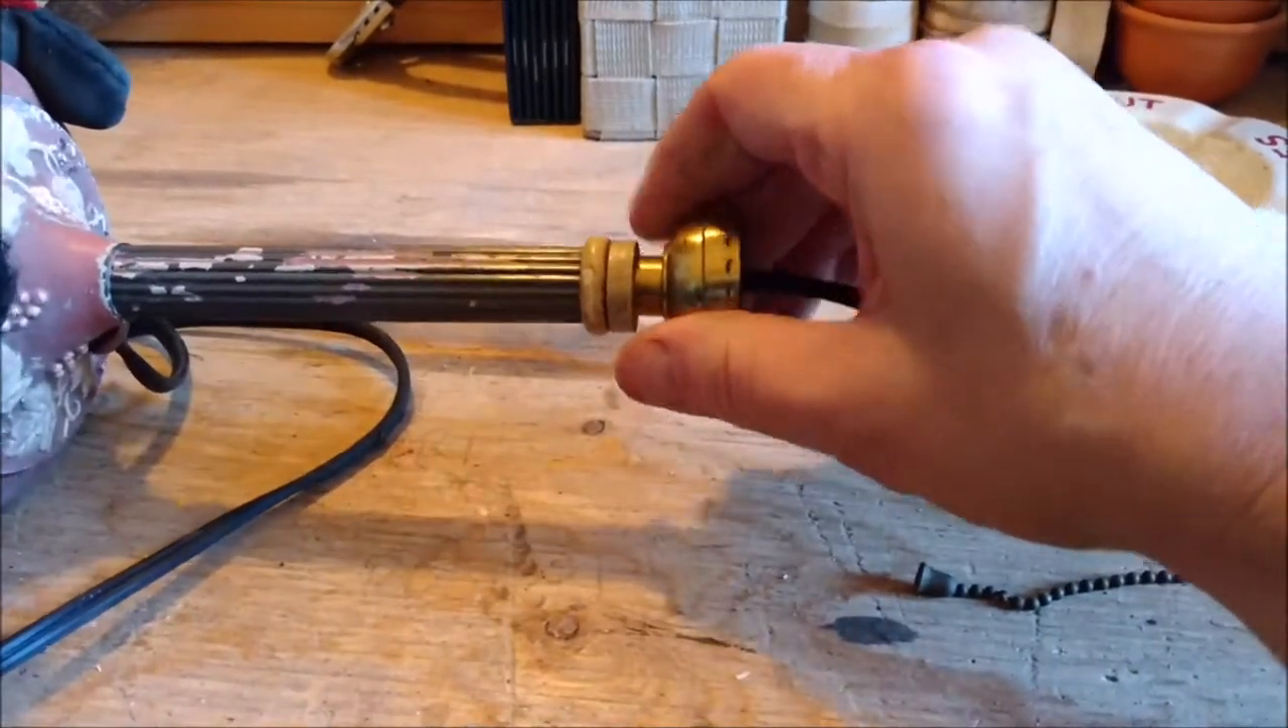So, we have the base of the, base of the socket on.